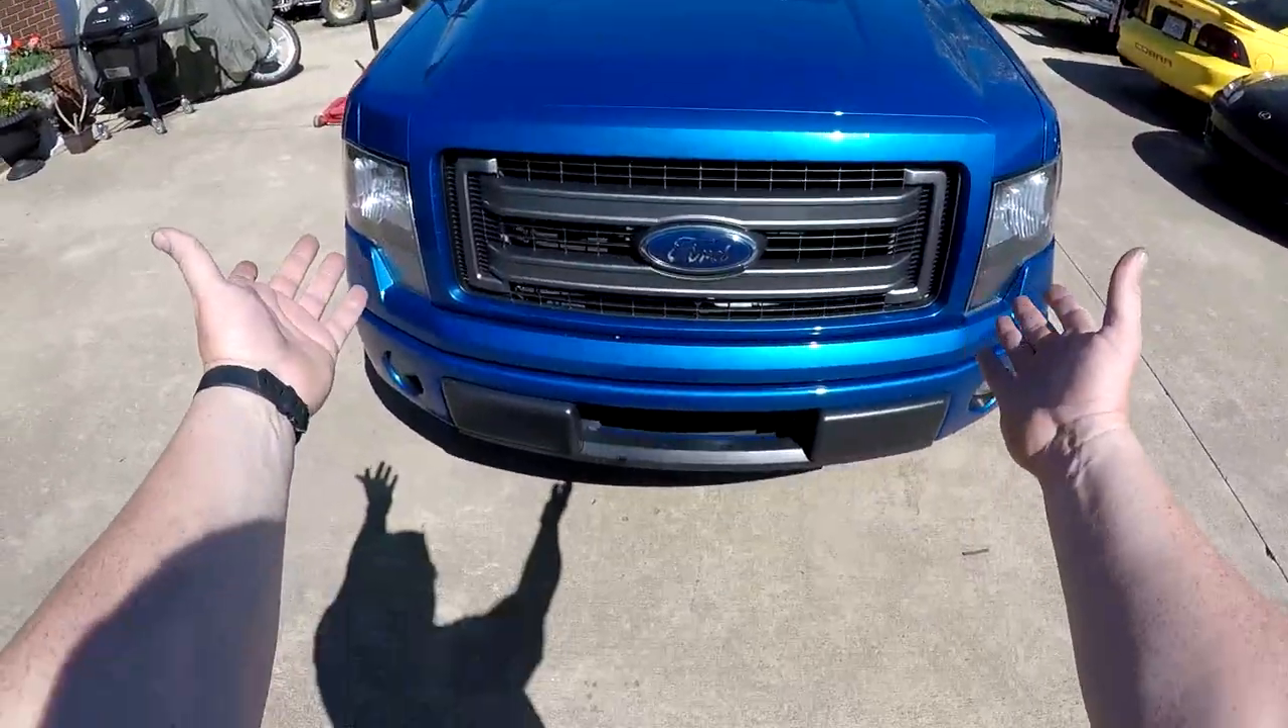And just like that, the grill's back in the truck.